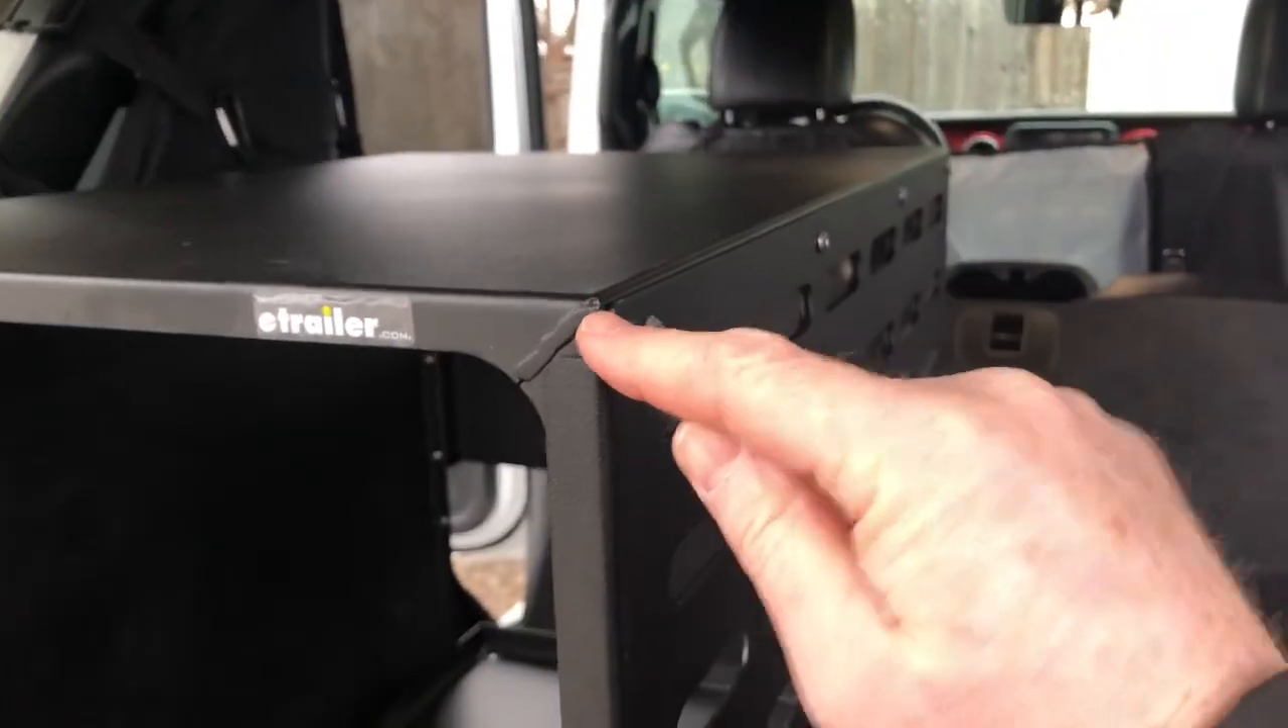So we managed to get the top on. It's pretty solid.